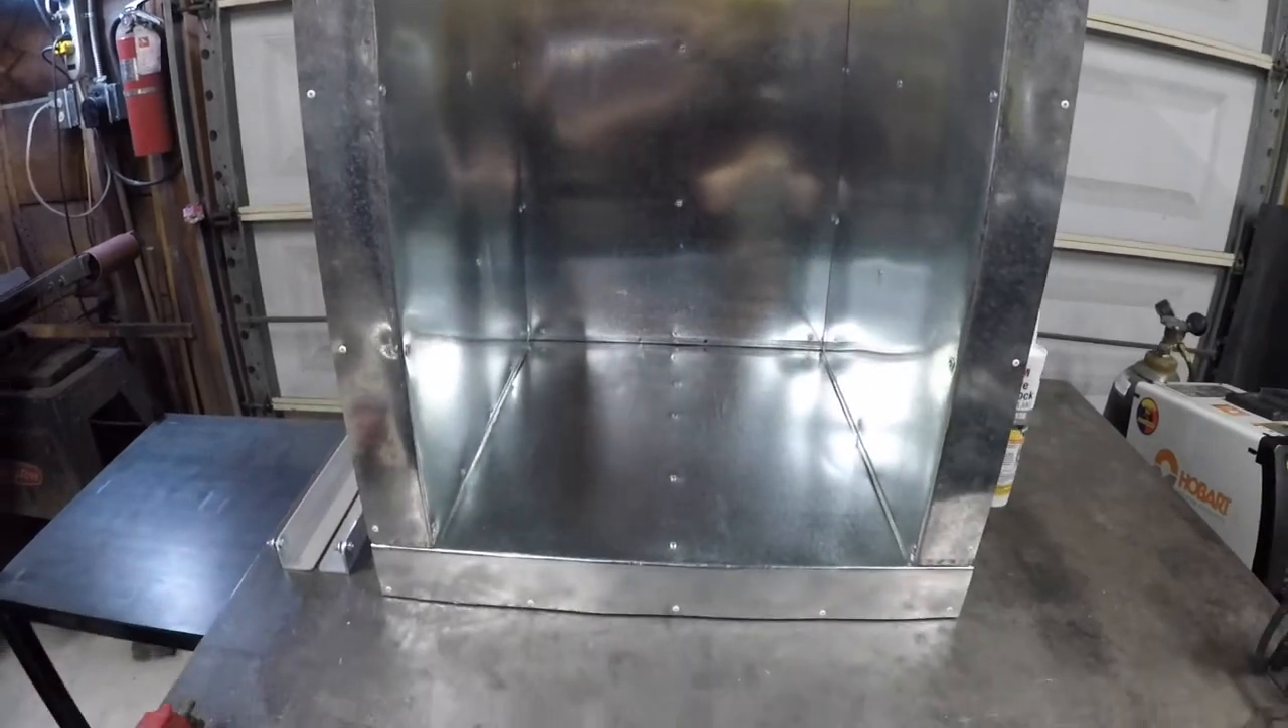I got the base onto the walls.